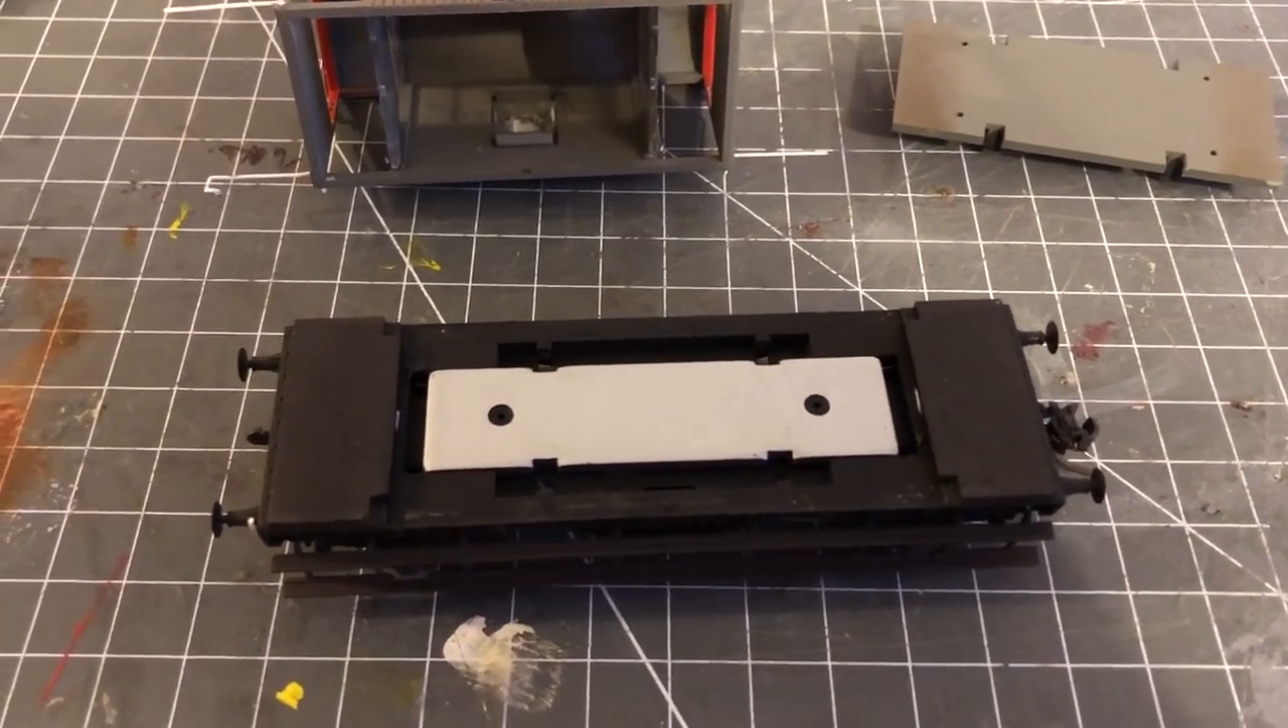So I've managed to take the body off the chassis.